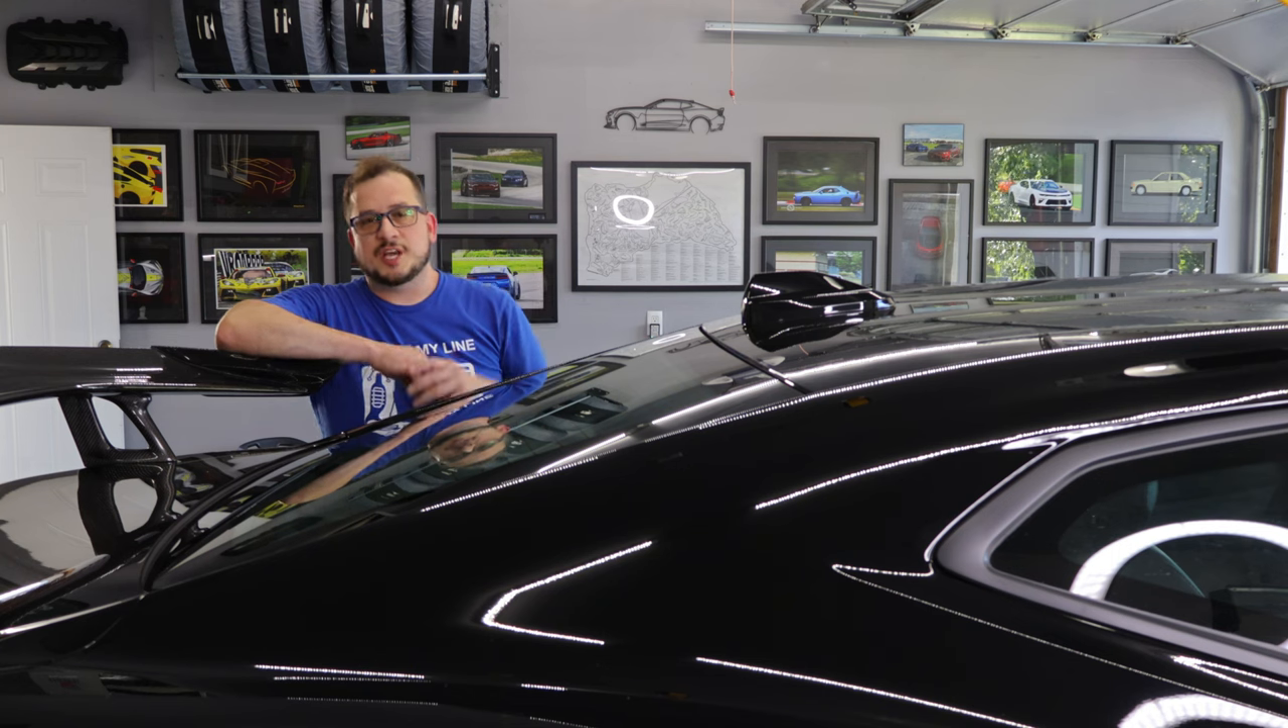You have your GPS antenna installed onto the sixth gen Camaro with PDR.